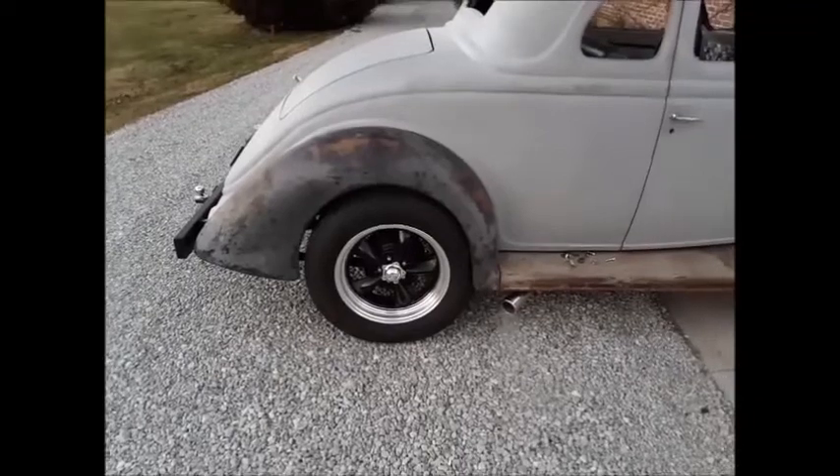You can't get the rear end back far enough to center it in that coupe fender.